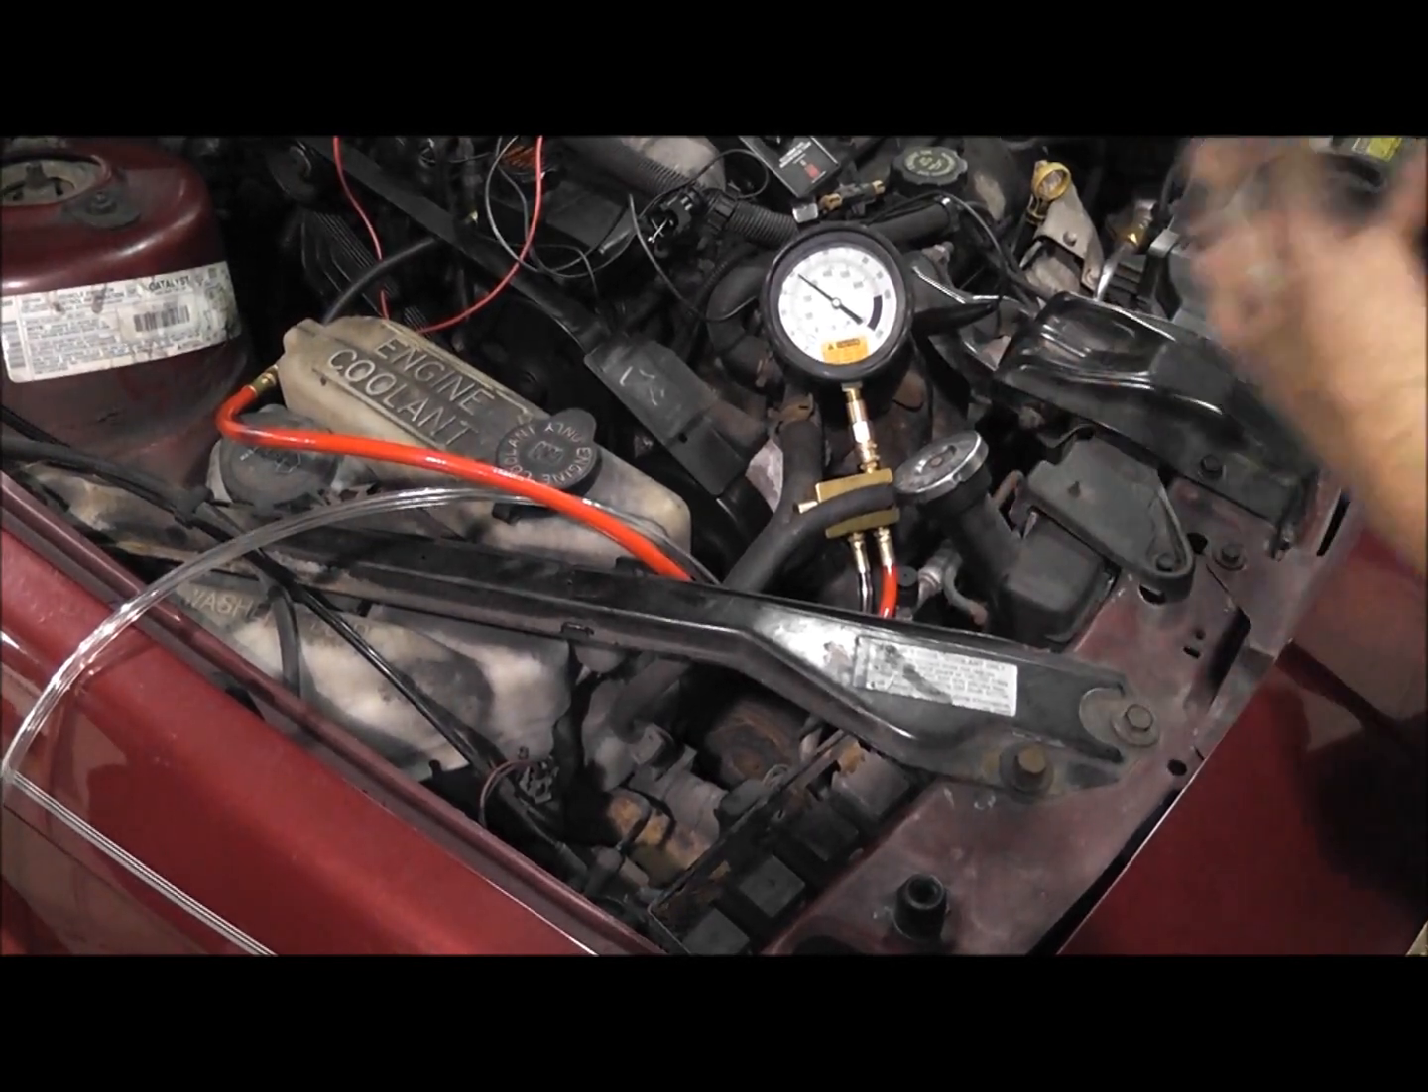All right, so now we have our fuel pressure gauge connected.